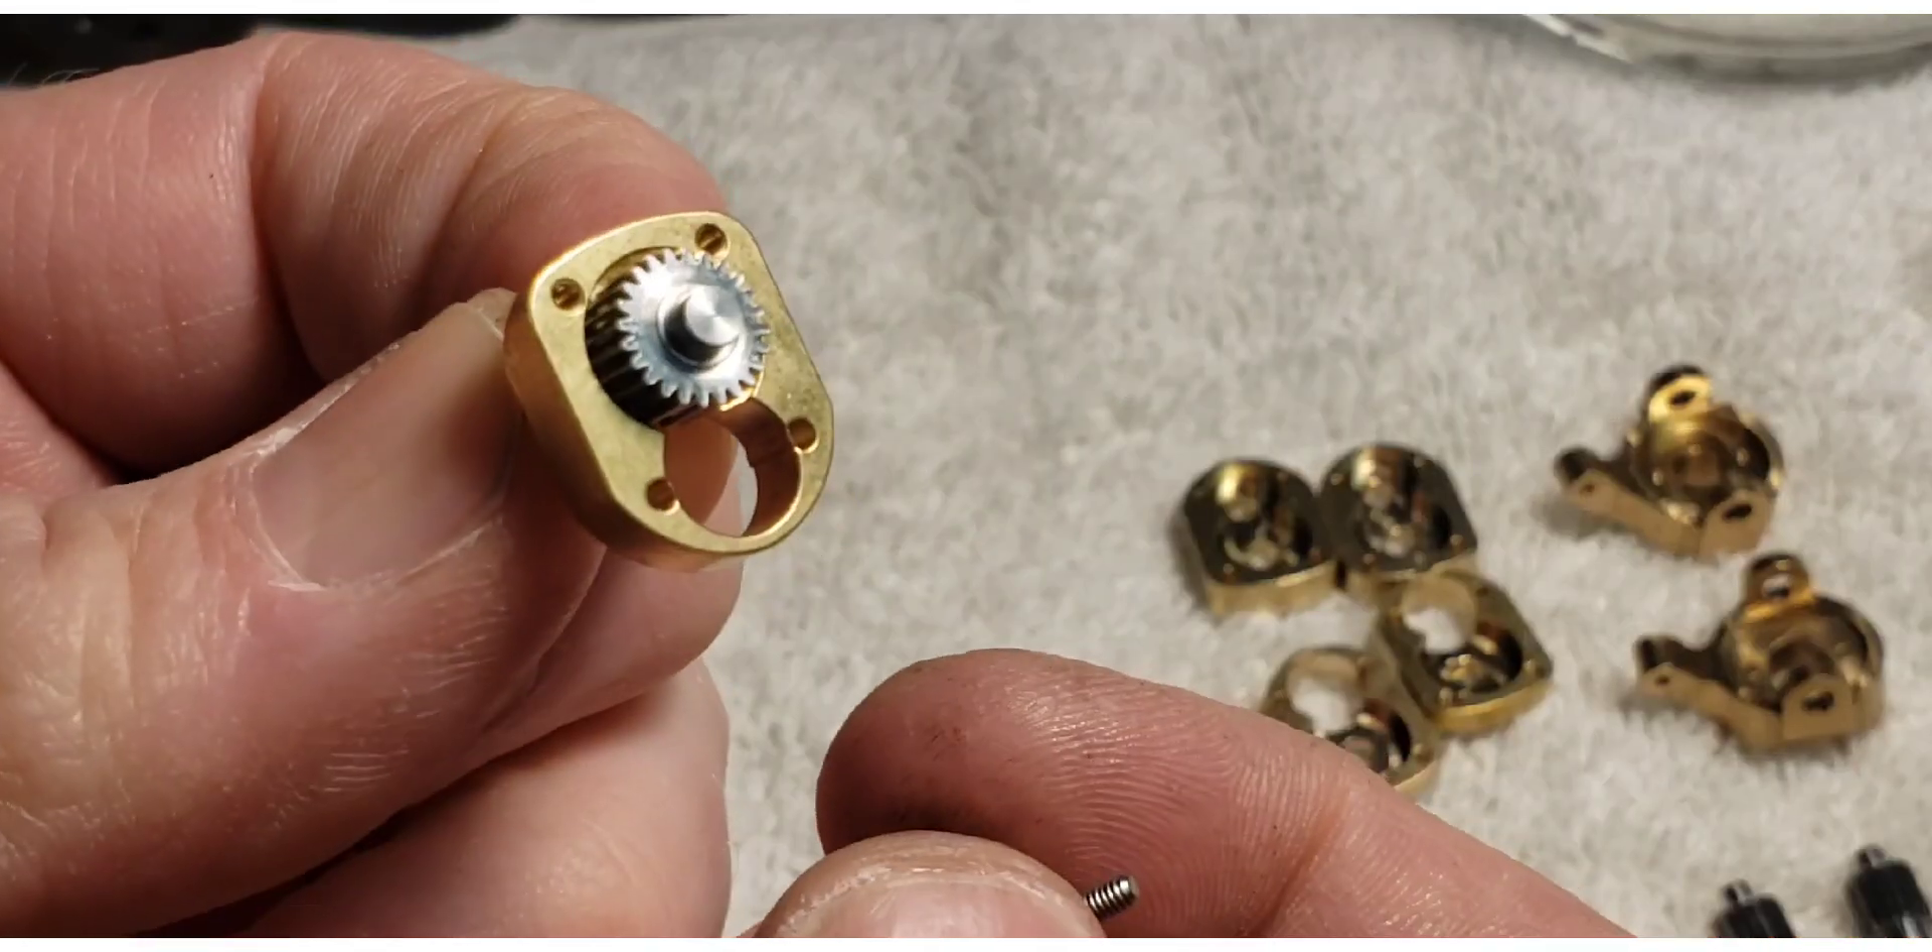I'm gonna preassemble the outer half of the portal box here and this is what it looks like when it's done.